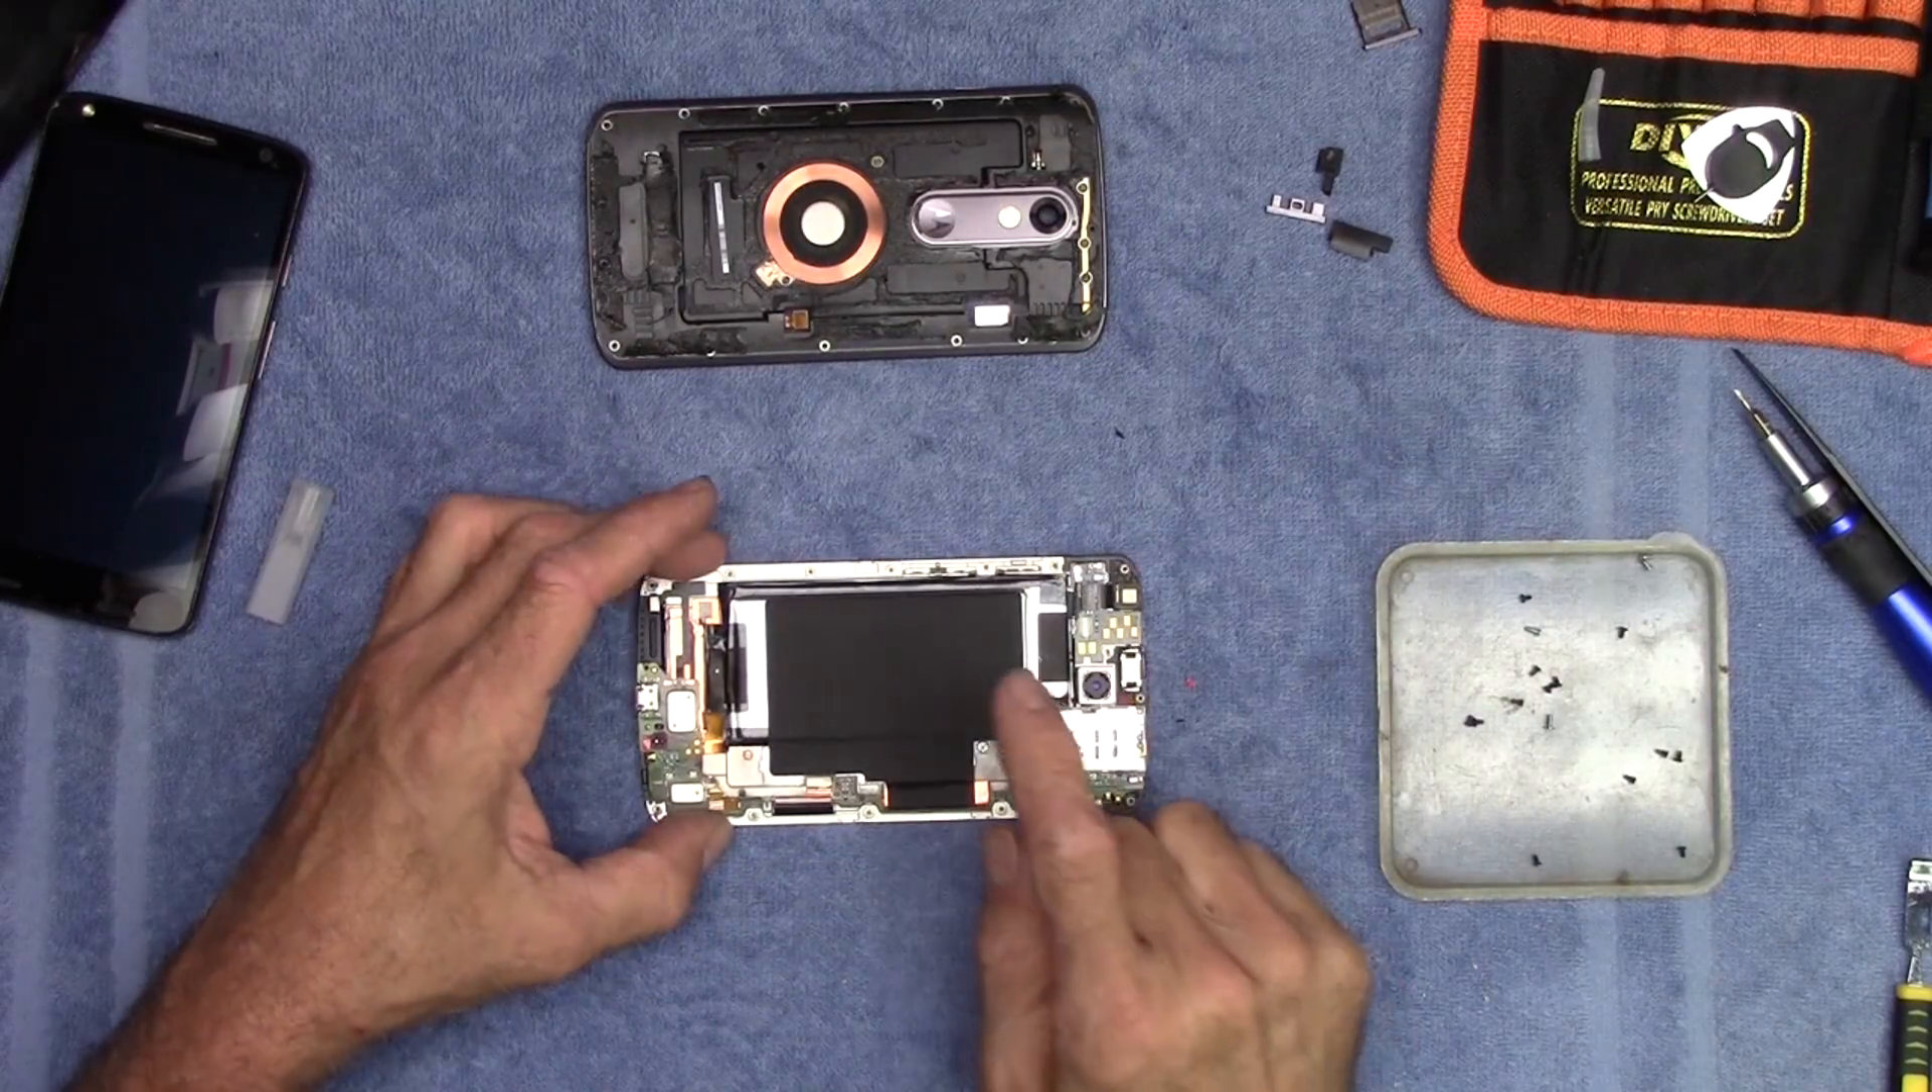And there we go the back comes away from the front.